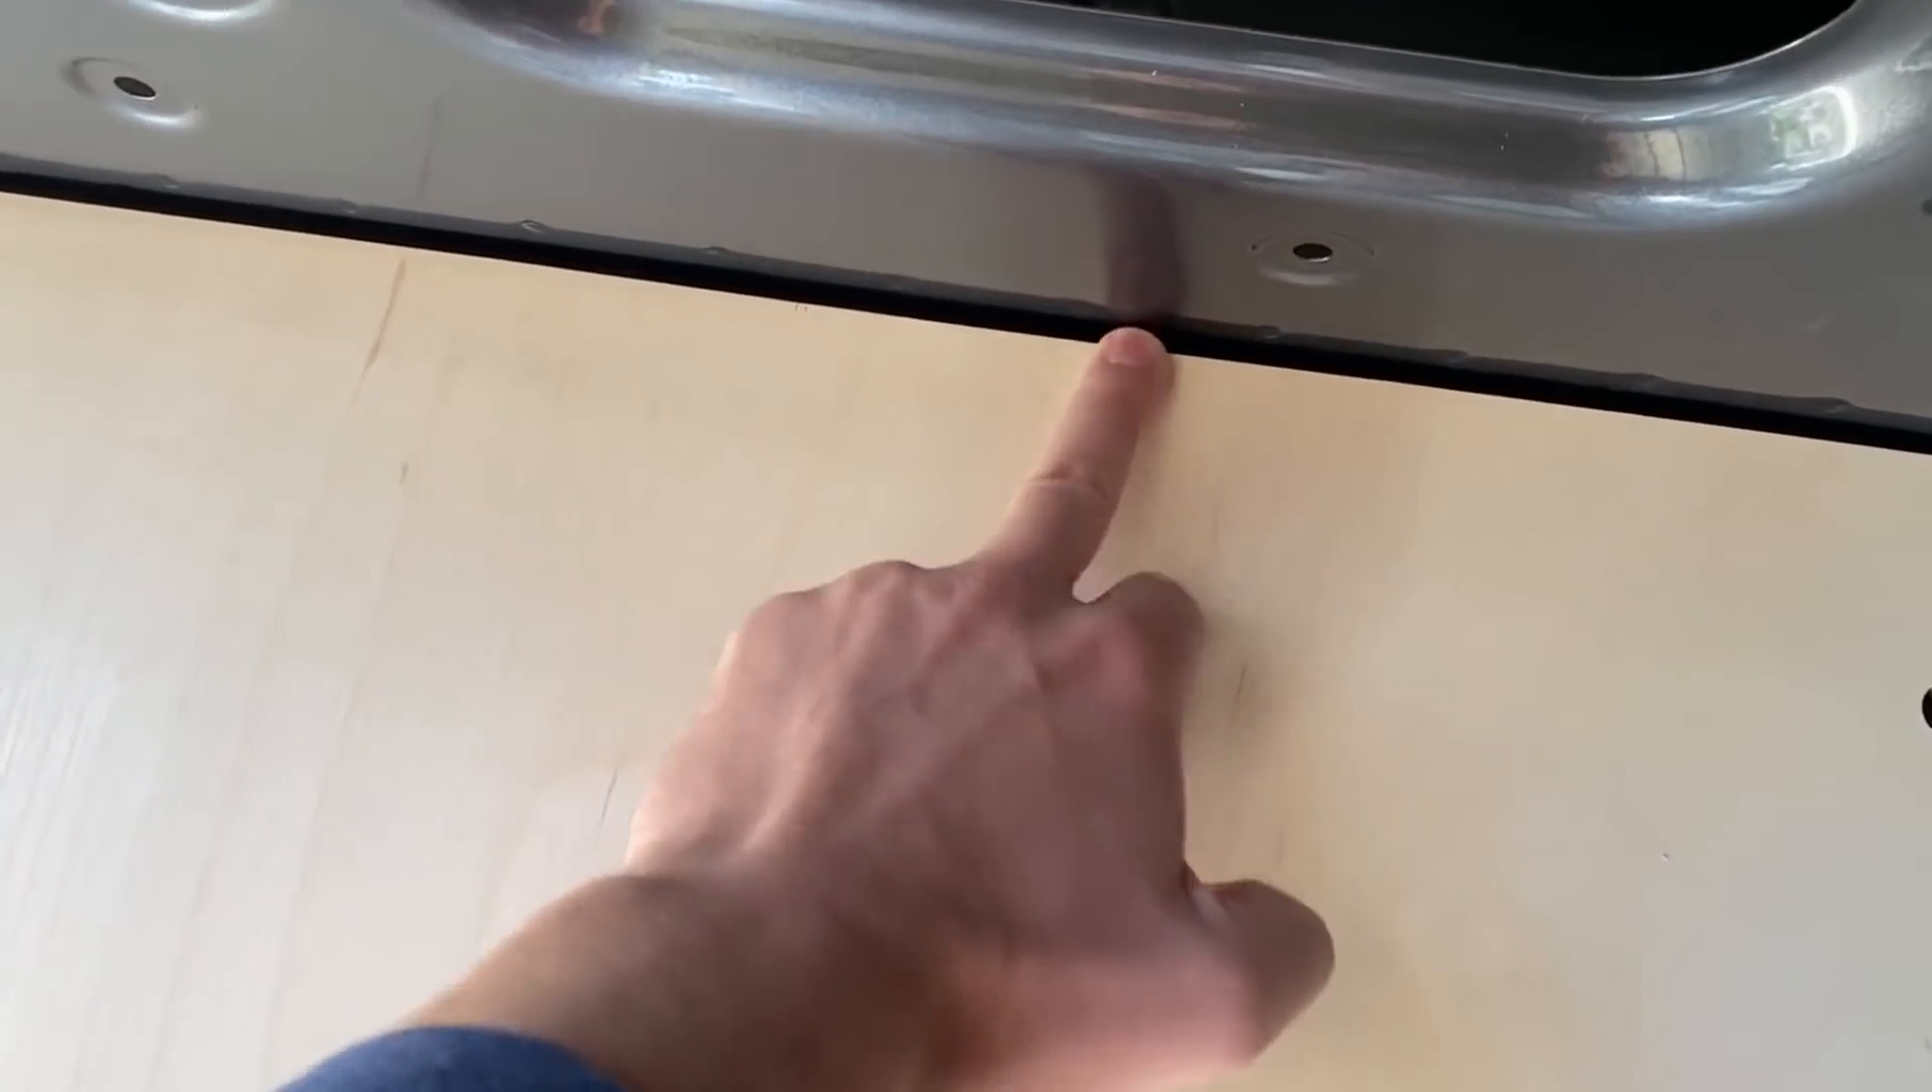We have 100 % of the panels cut and laid out in the van. They came out so so good. Check out these lines guys. It fits so well.